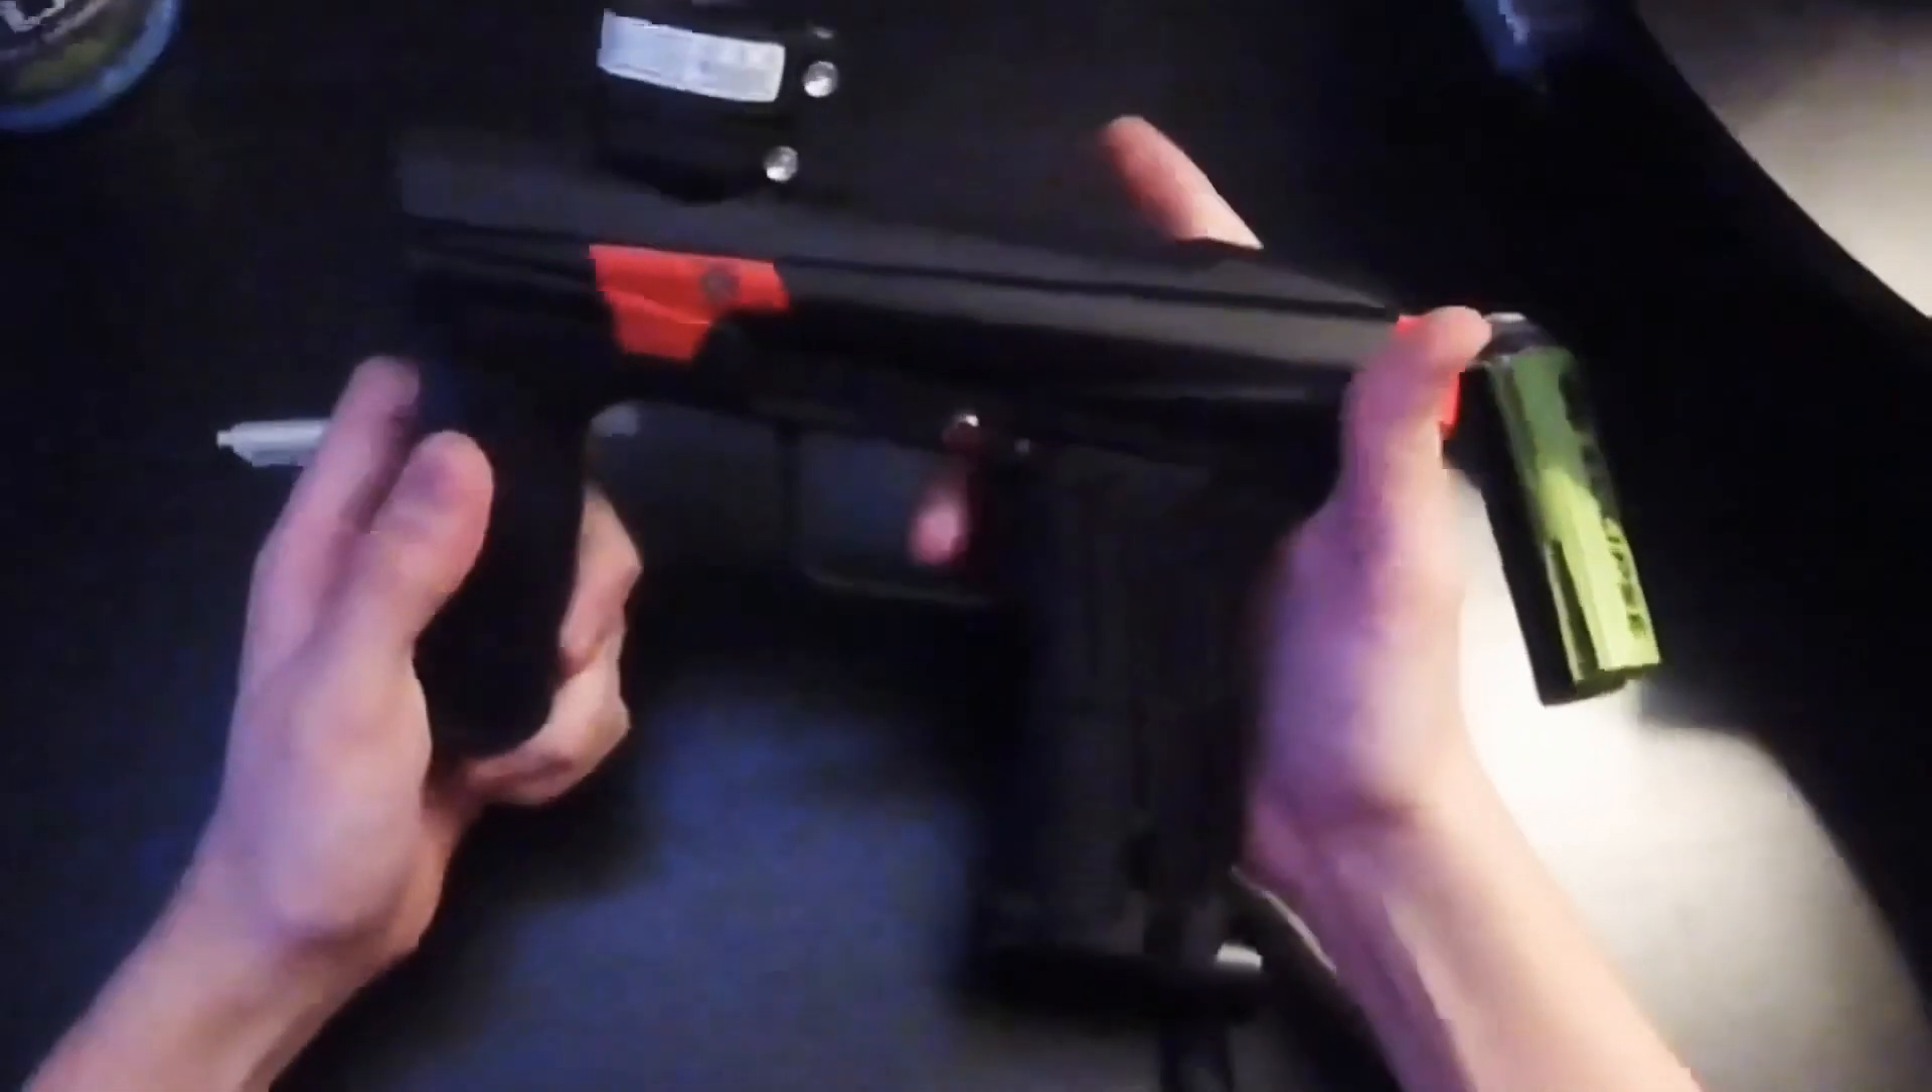Okay so here we are we have the frame back together.